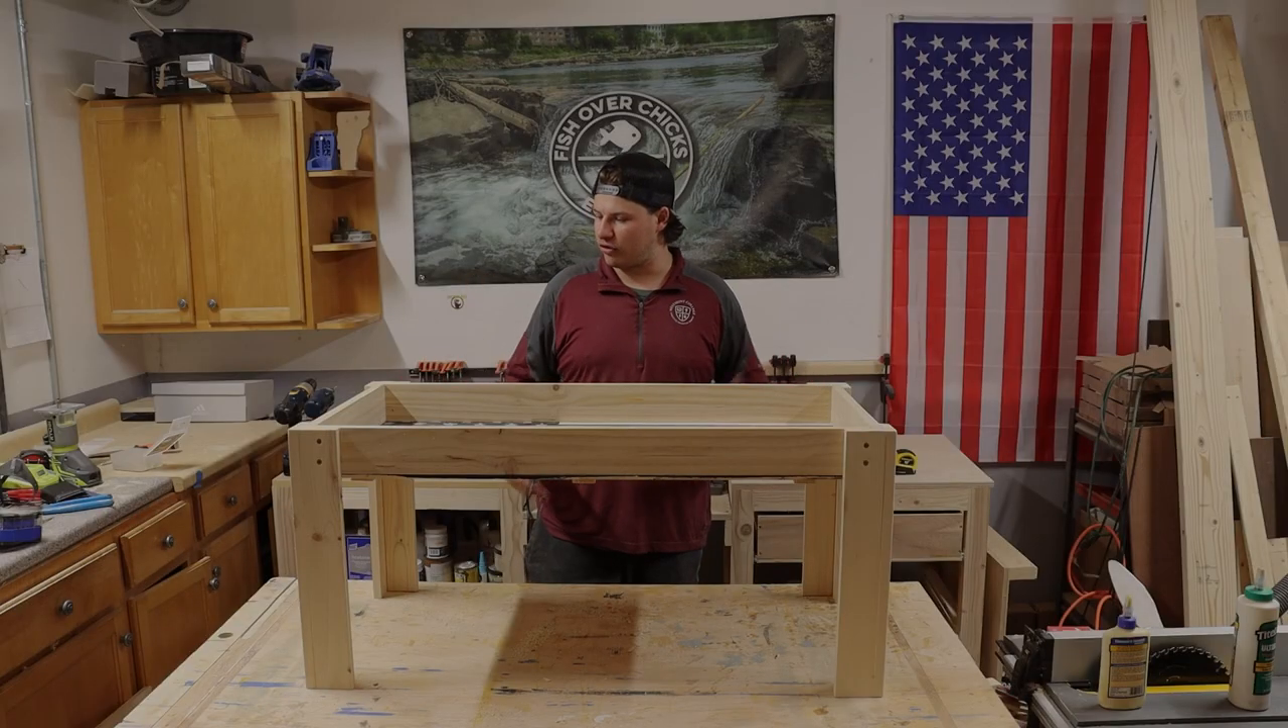So we've got the legs on.